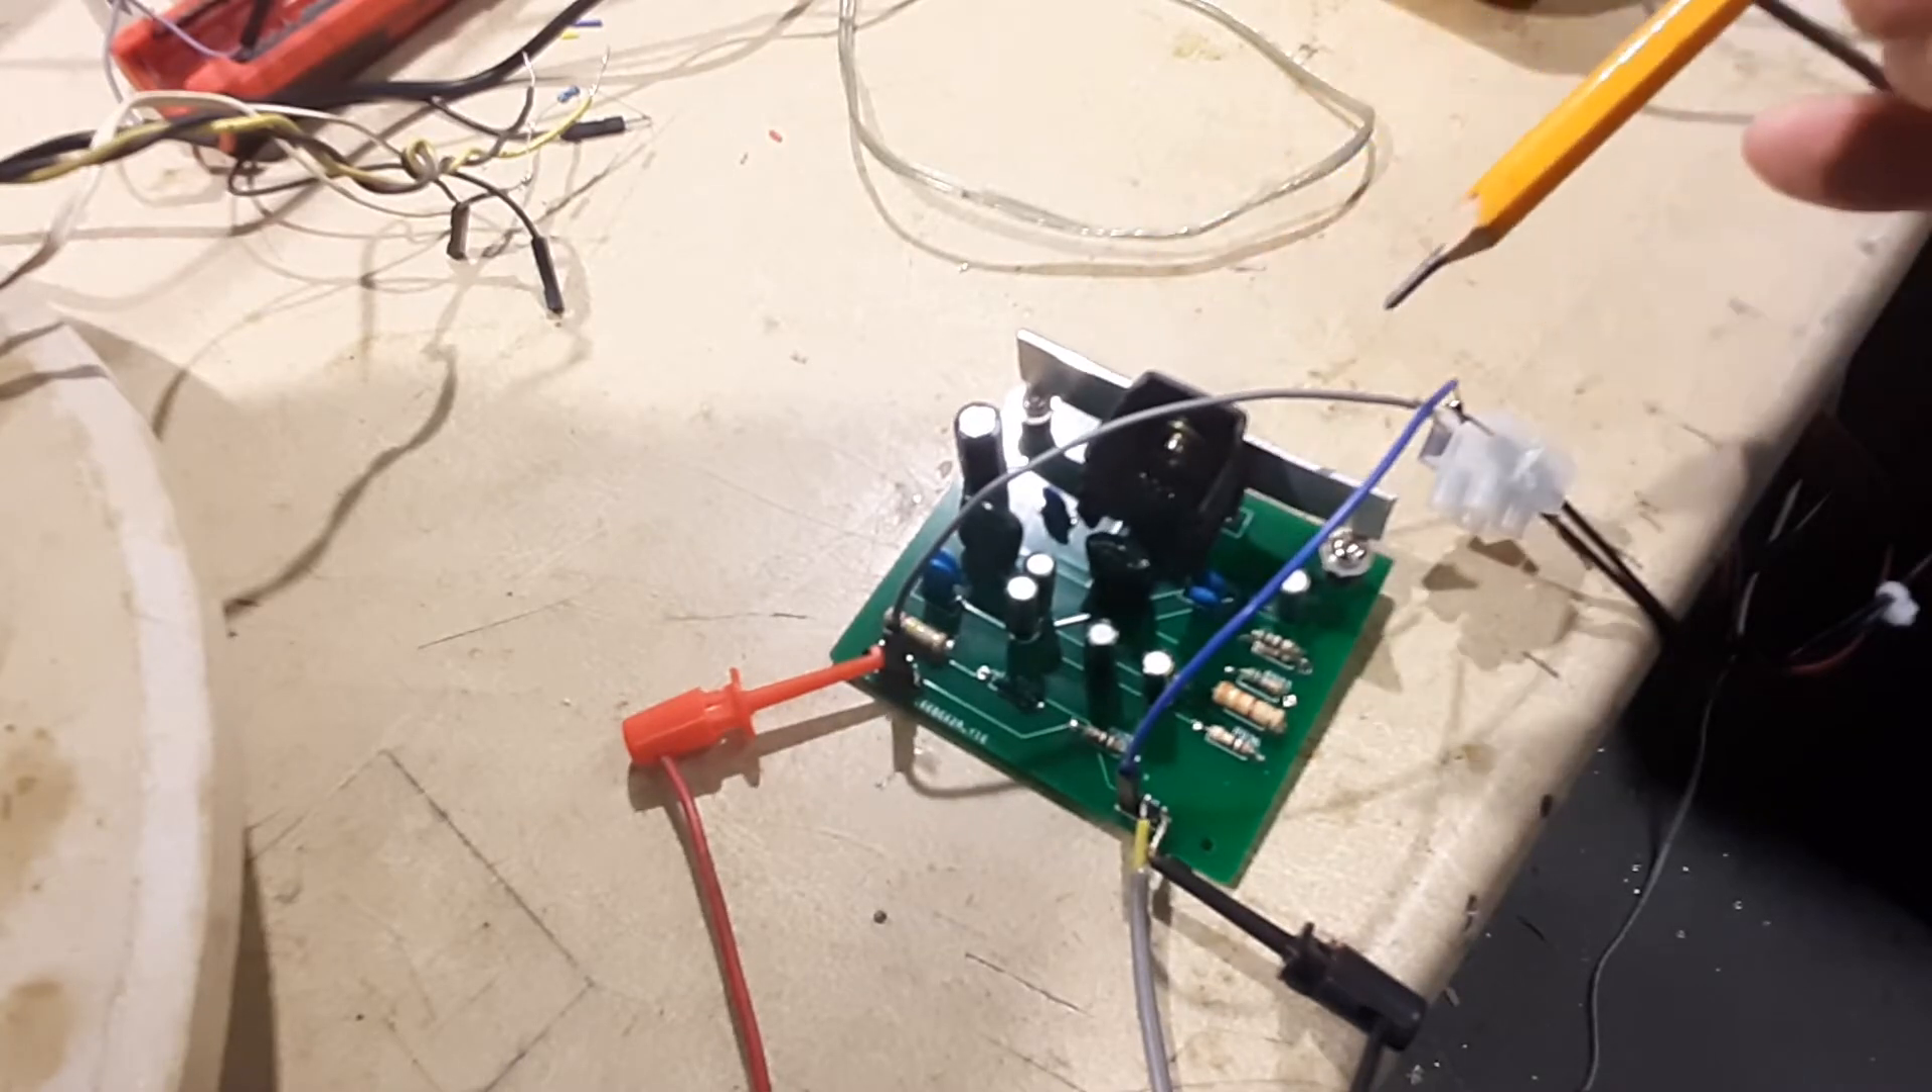And you can see I have a homemade heatsink strapped to the back of the chip to dissipate the heat, but I don't think it produces much heat anyway.